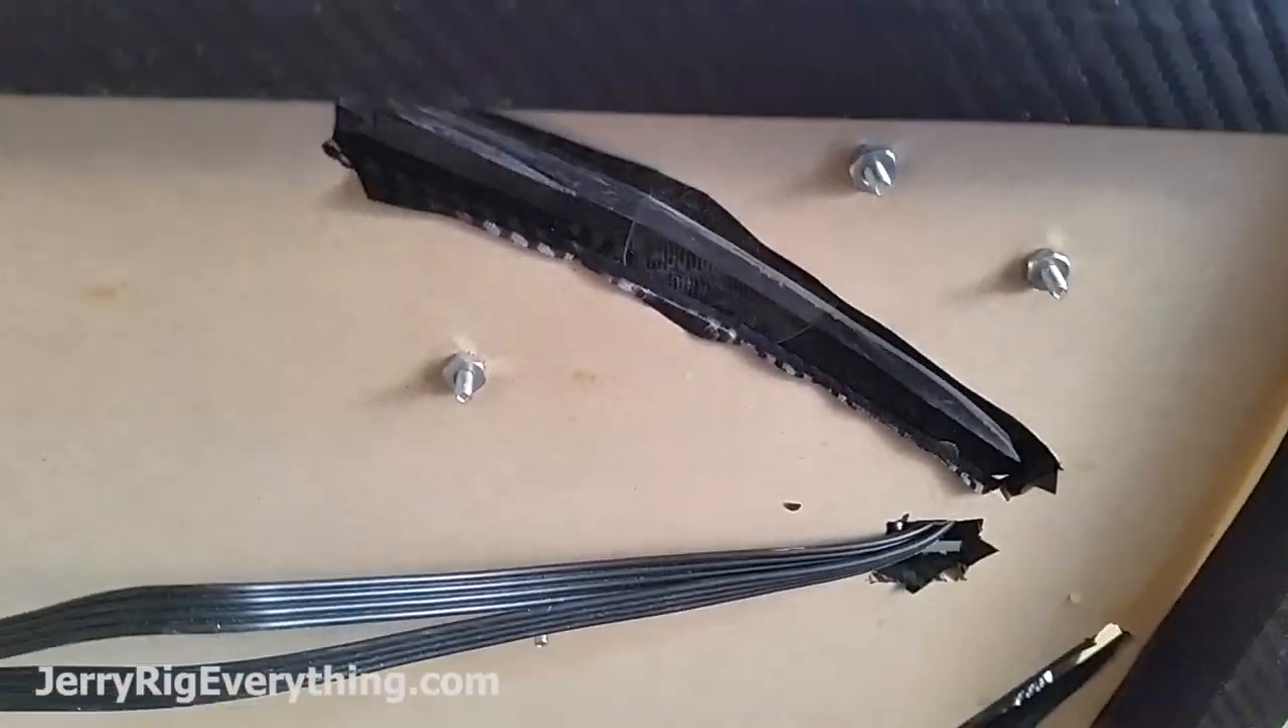So I have these screws coming up from the bottom of the plastic piece. And then I have three more screws coming through the back of it as you can see right there.